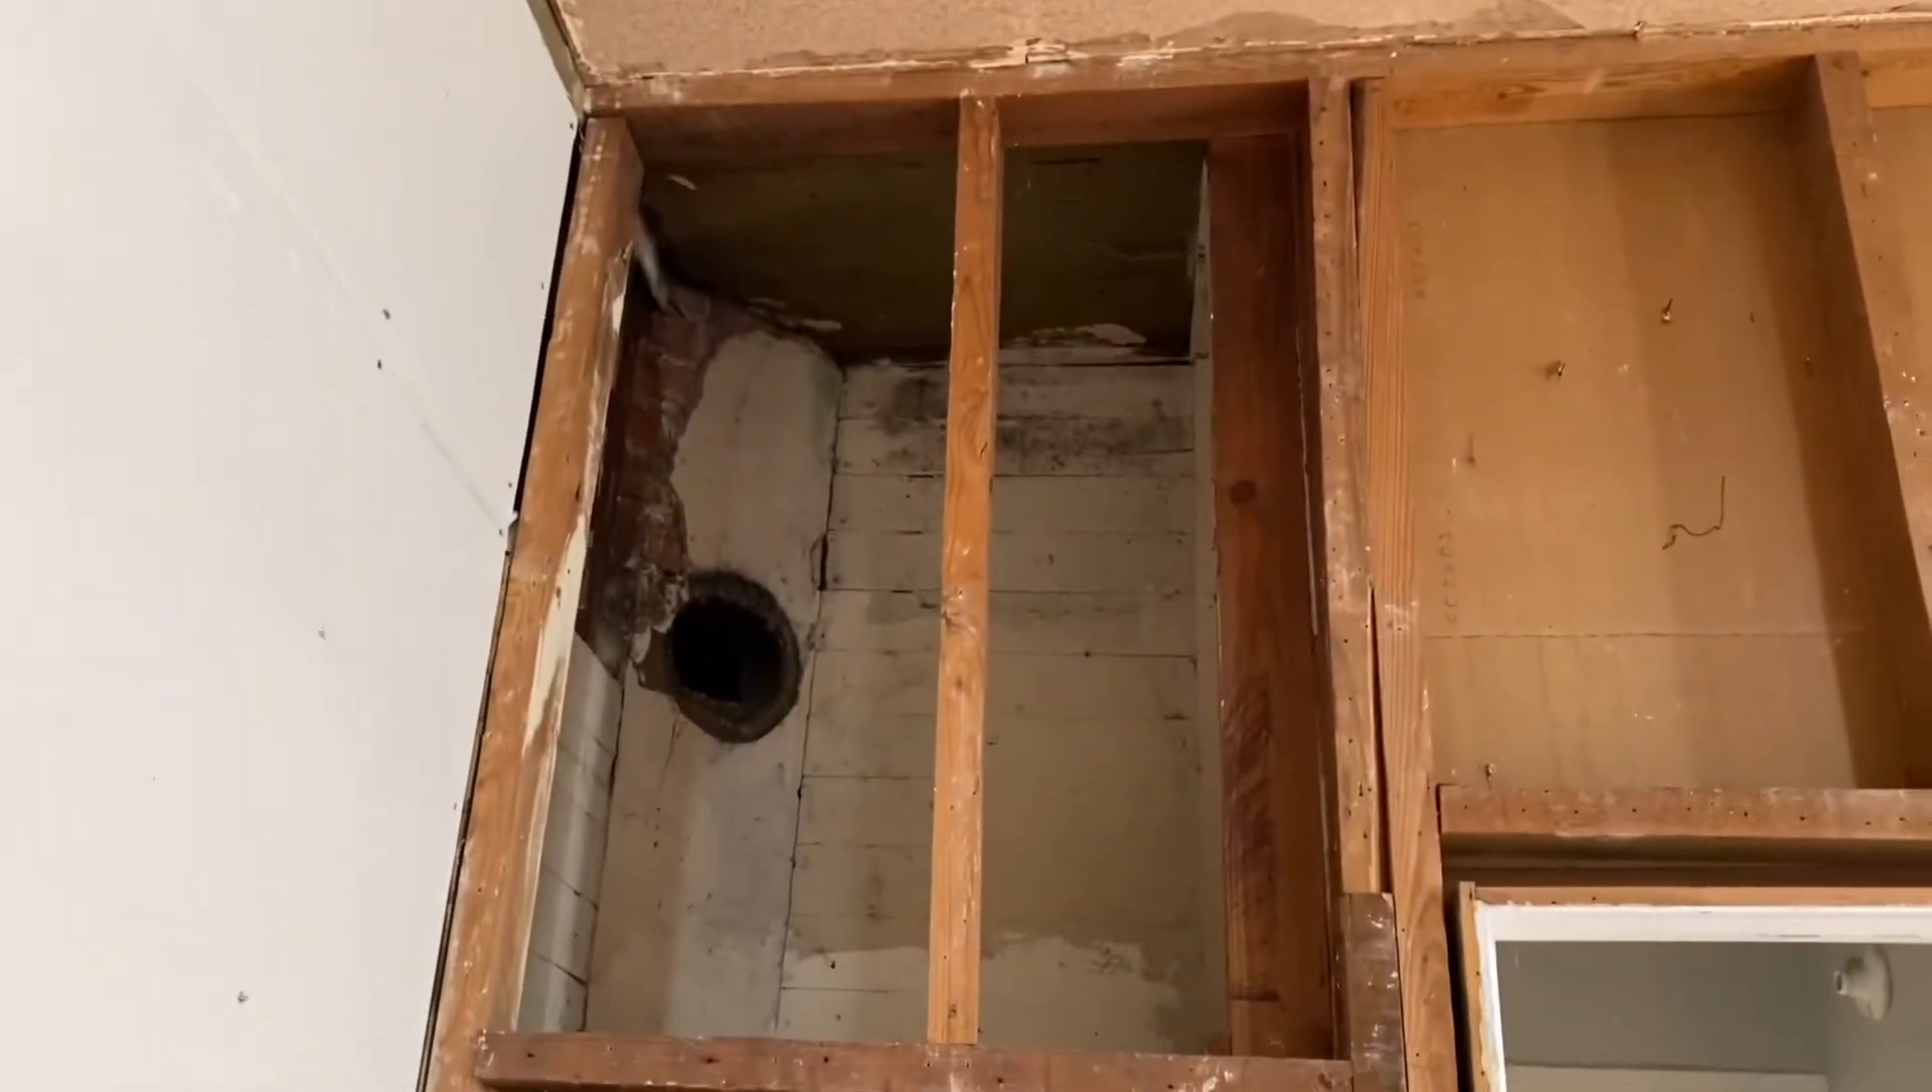And you can see I've removed the sheetrock and taken out the nails and screws and all that.